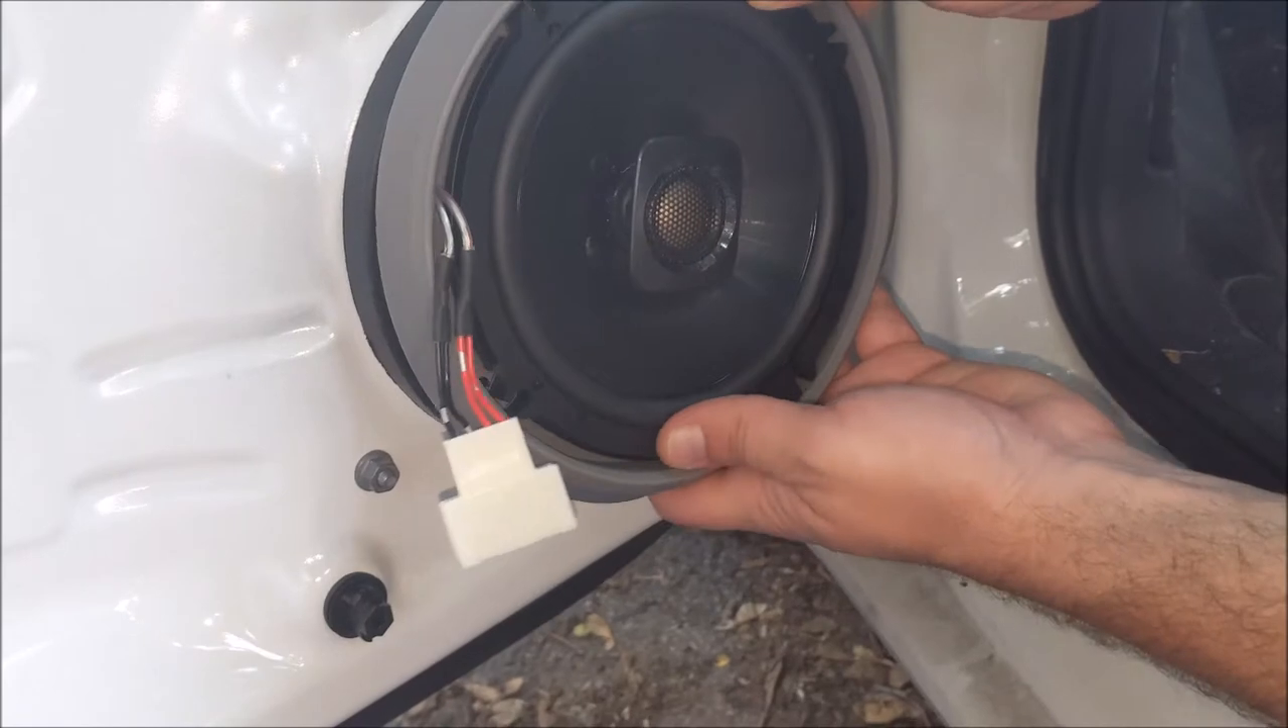Okay, we now got the speaker set in the baffle cone here. That's the way it looks.